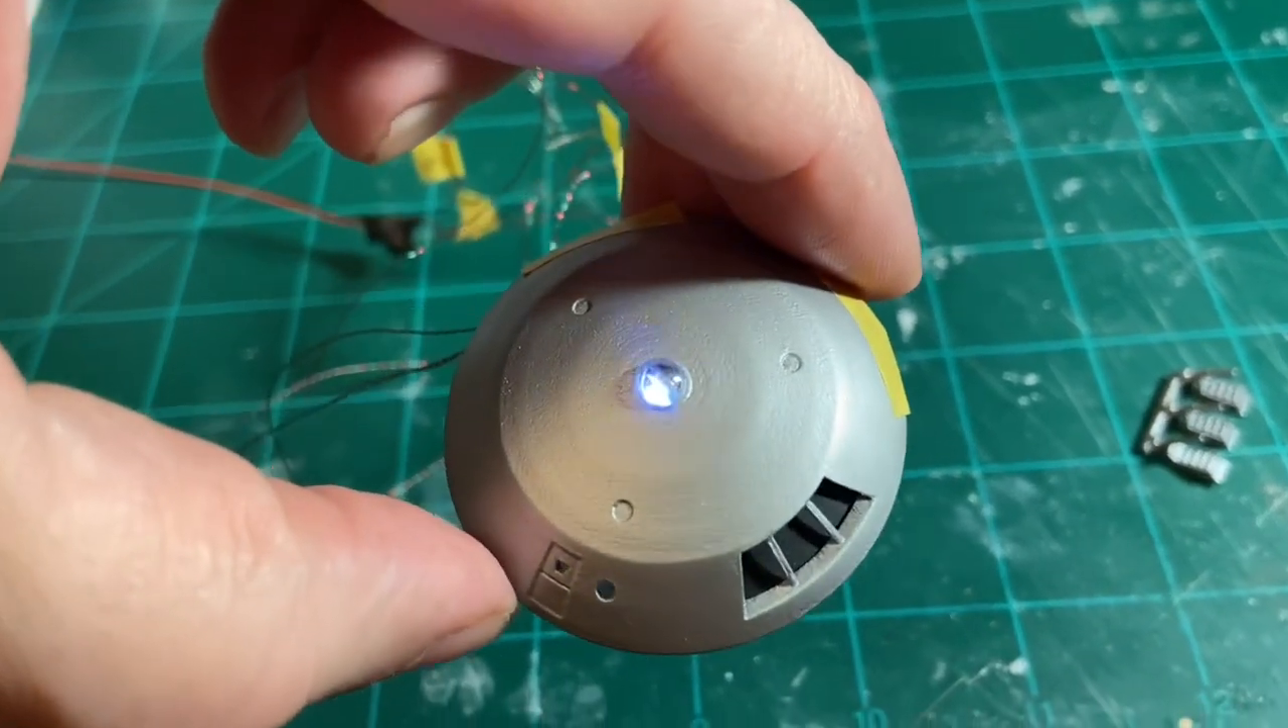So as I showed, here is the completed lighting for the top rotating dome.